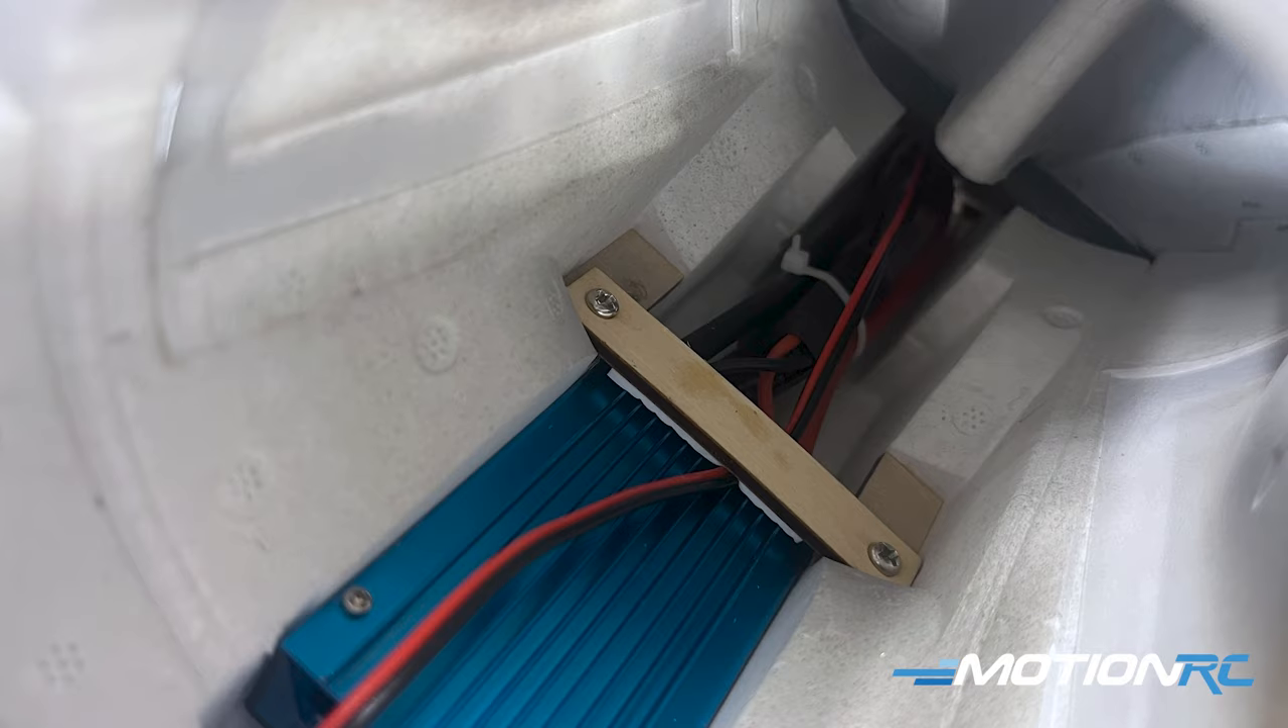And then I also put the wire under the ESC hold down.